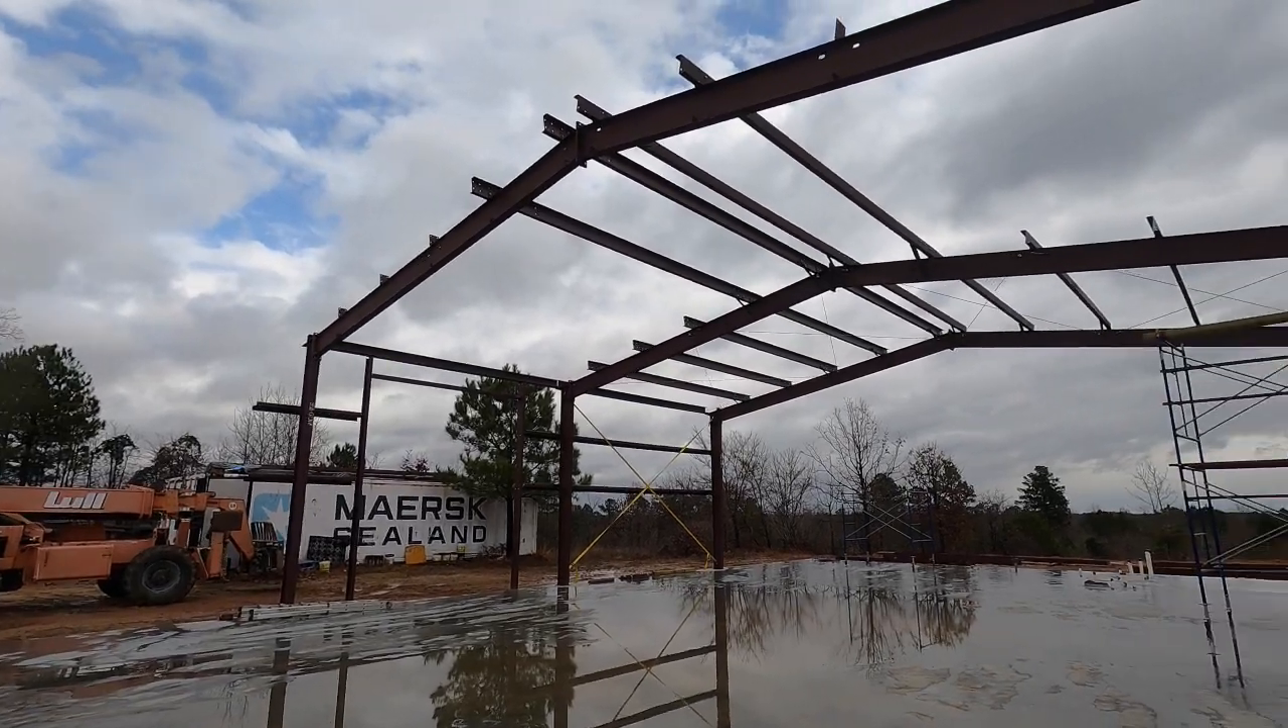Like I say it's day five and we've got to get the rest of these roof purlins up.